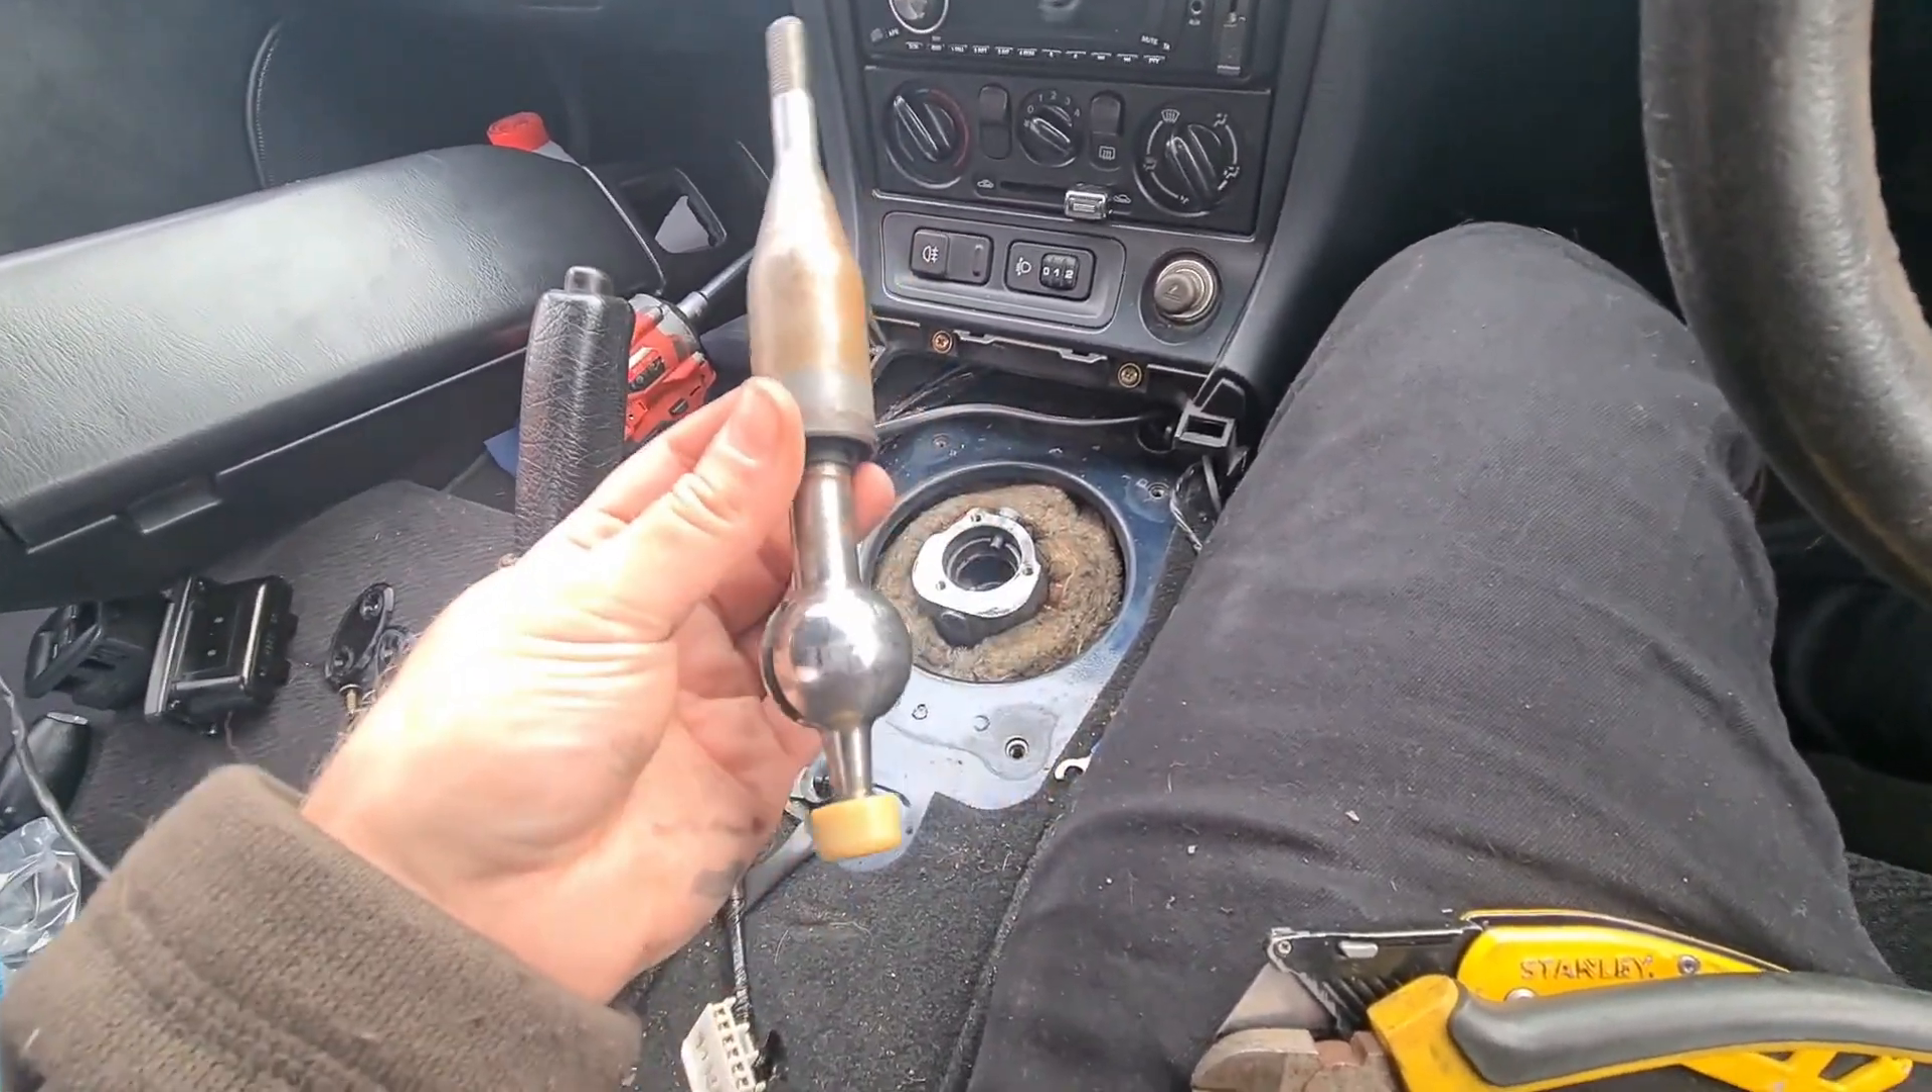Okay, so, I've stripped down my shifter.